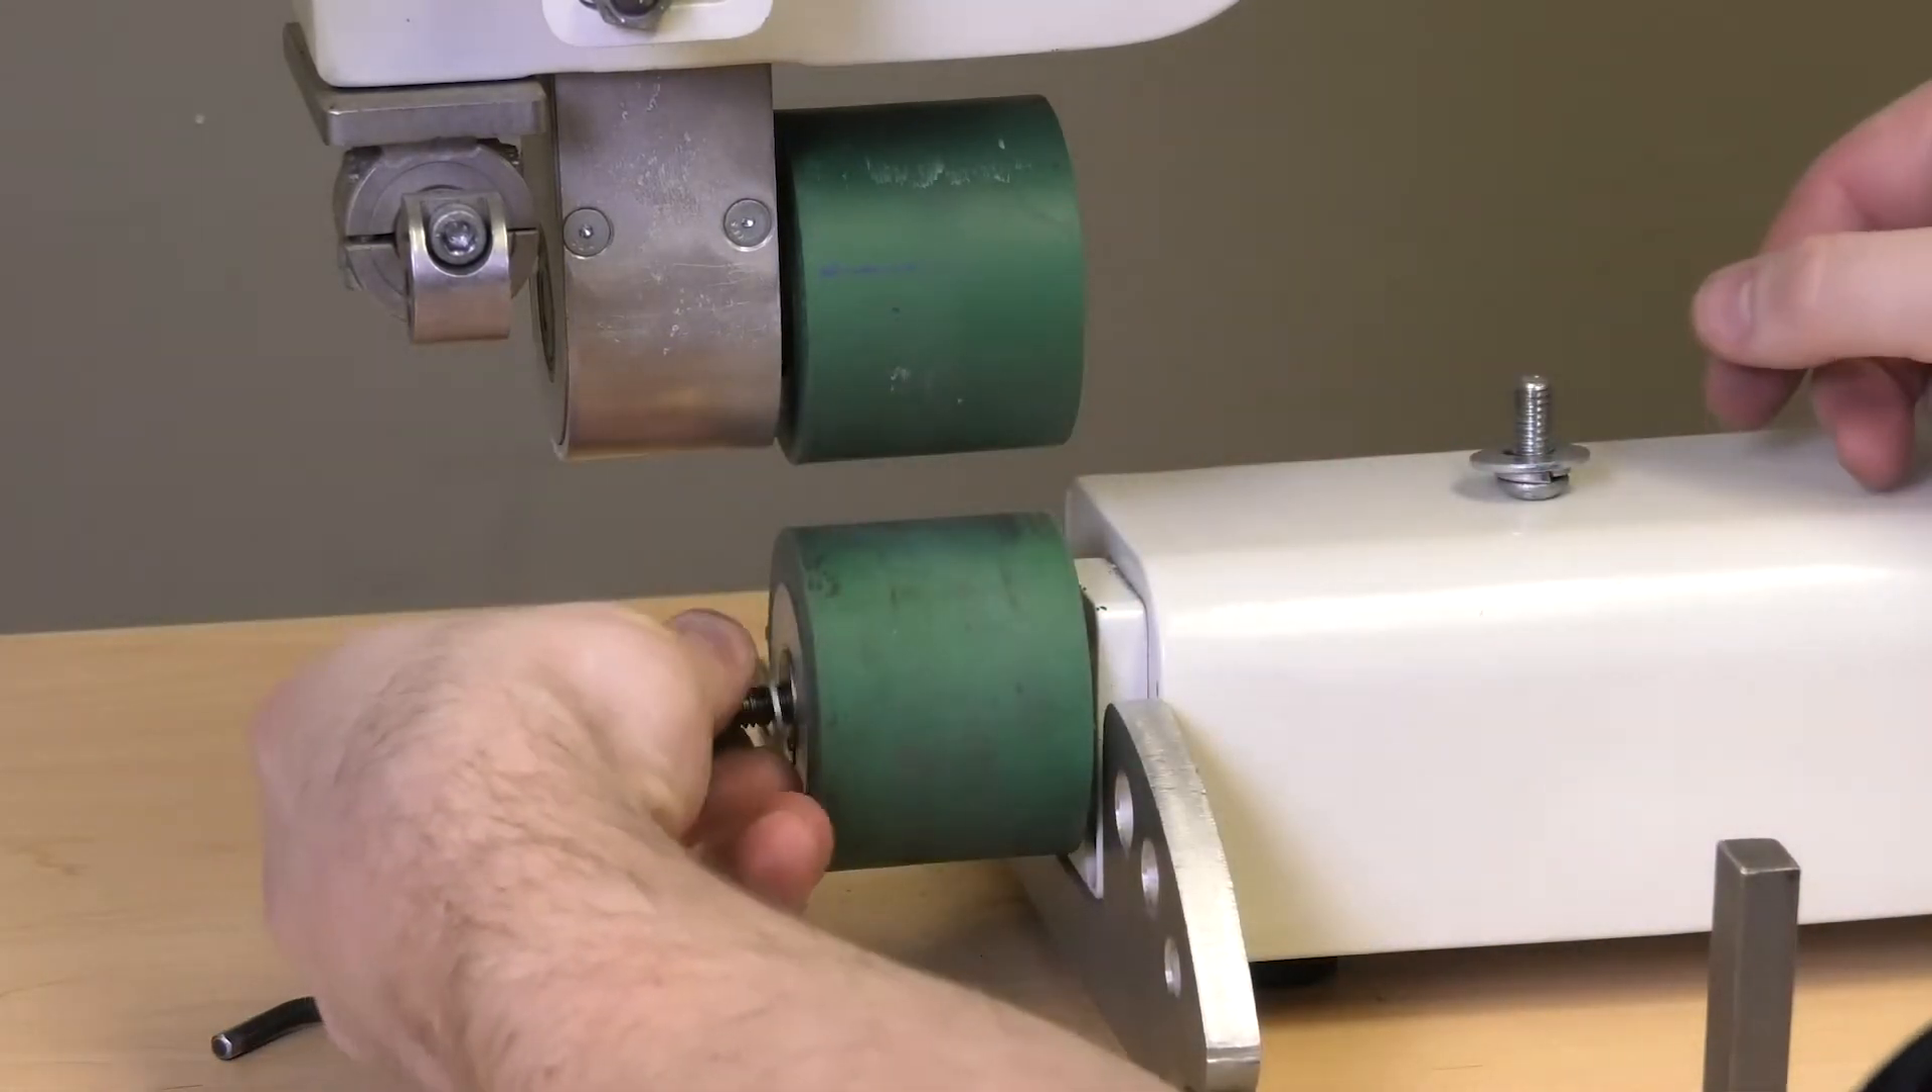Now before locking it down I'm looking at the spacing of the wheels. So those are pretty flush.